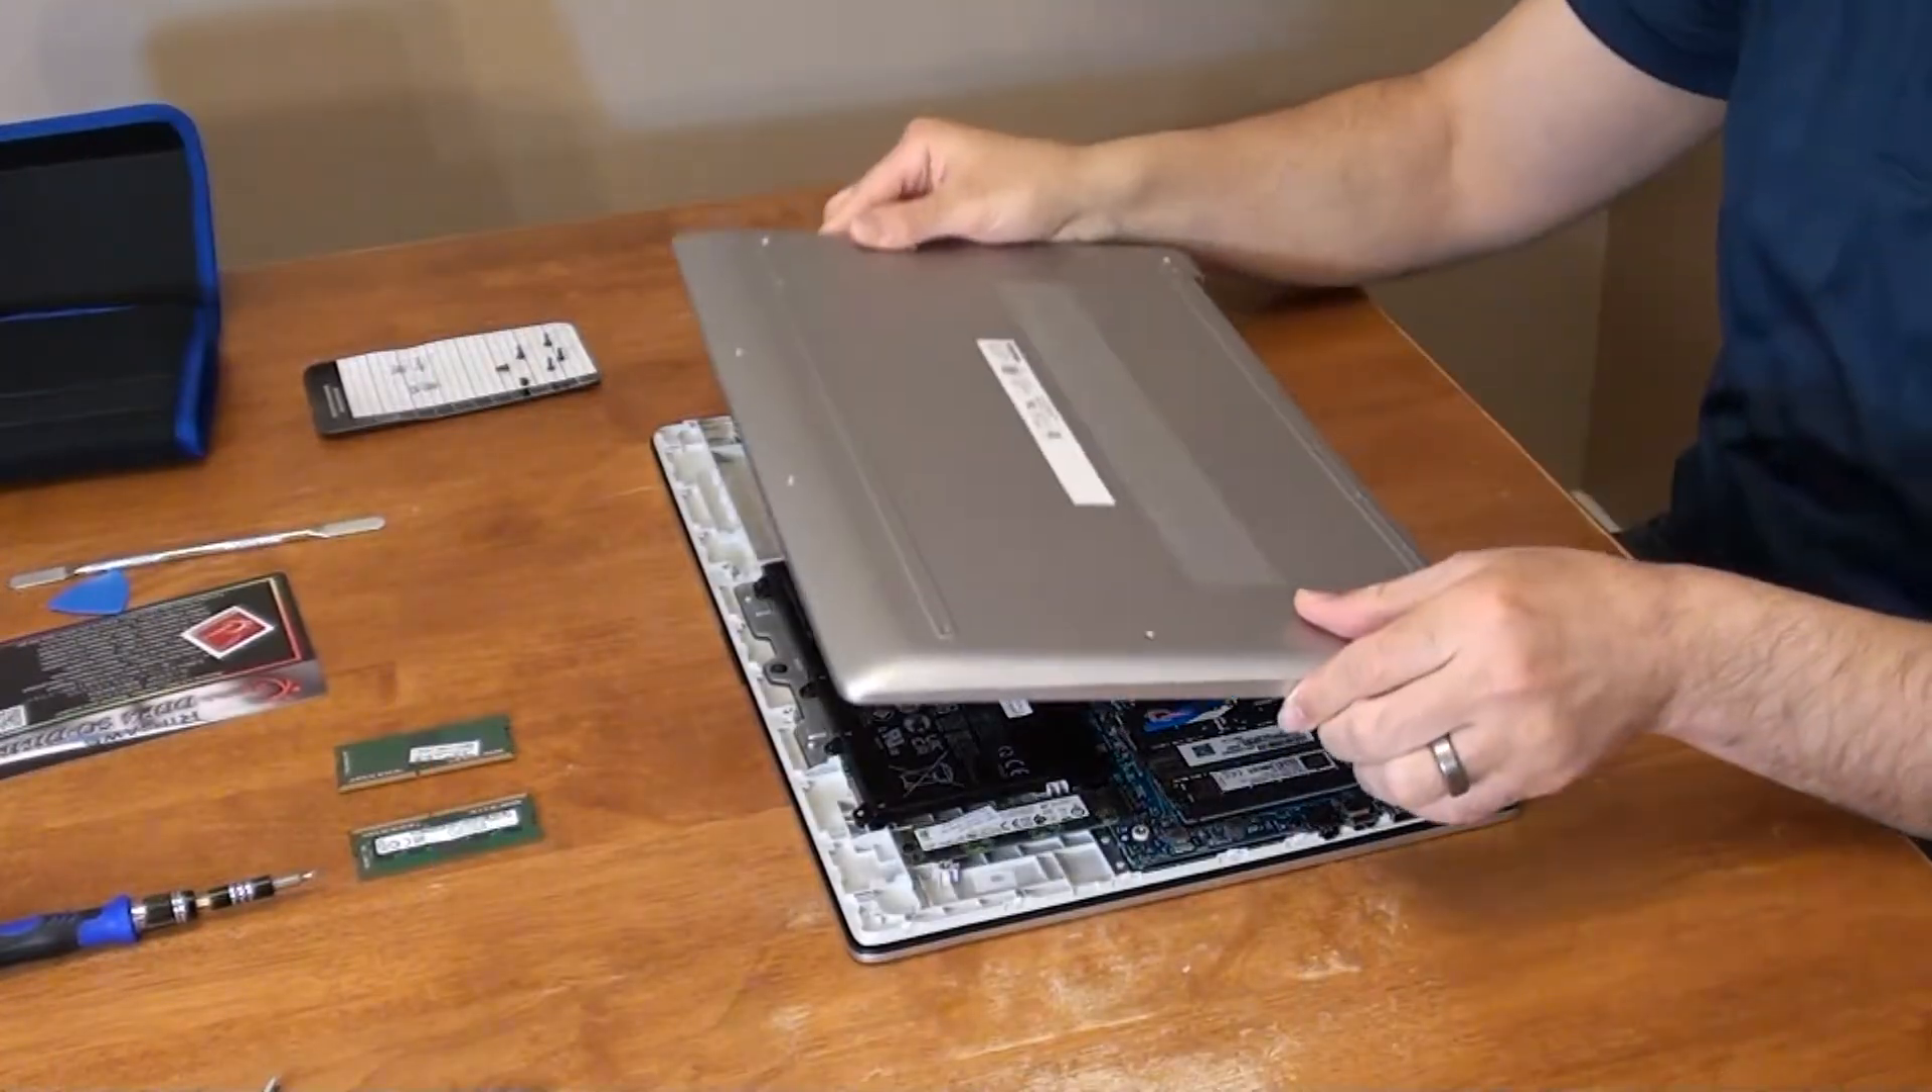So my ram is installed and I just need to pull it back together.